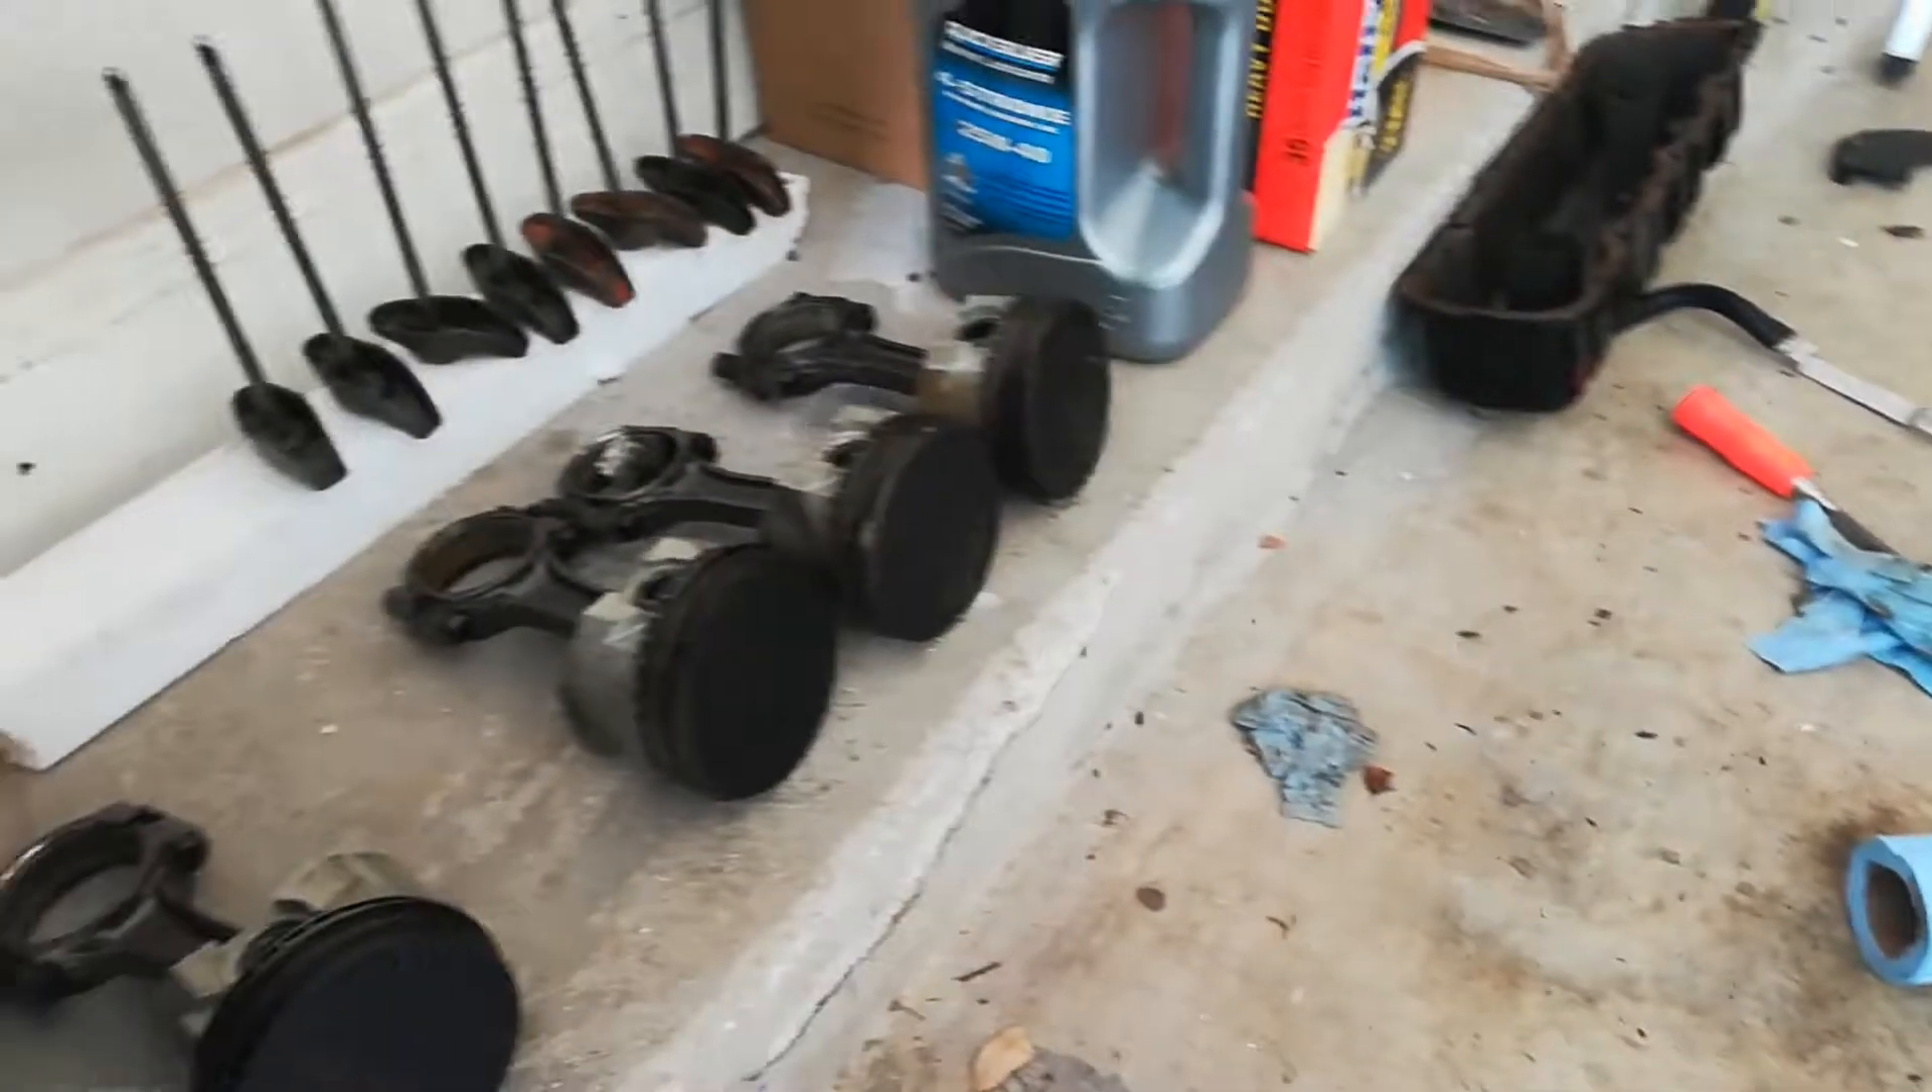So we got all the pistons out and now I've got them set to the side now with all their respective pieces with one another.